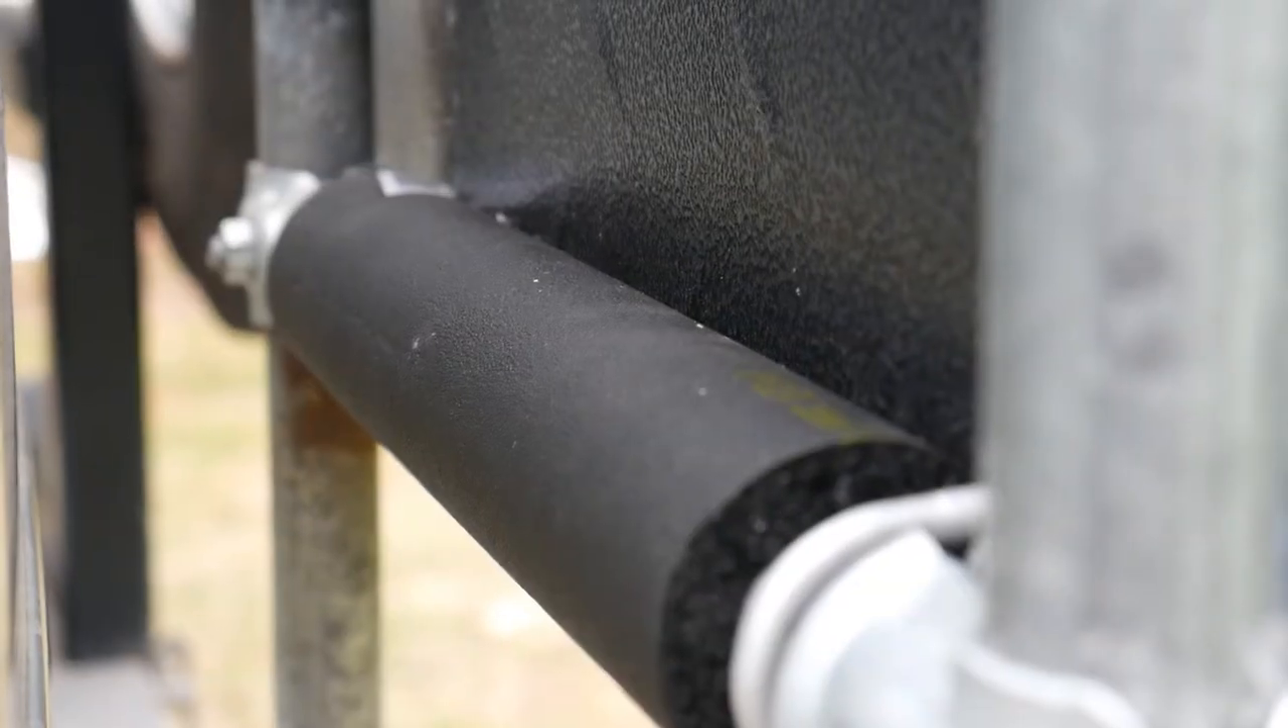As you can see I've got the rubber sleeves as well on the back that's just giving you a cushioning effect between the poles and the box.